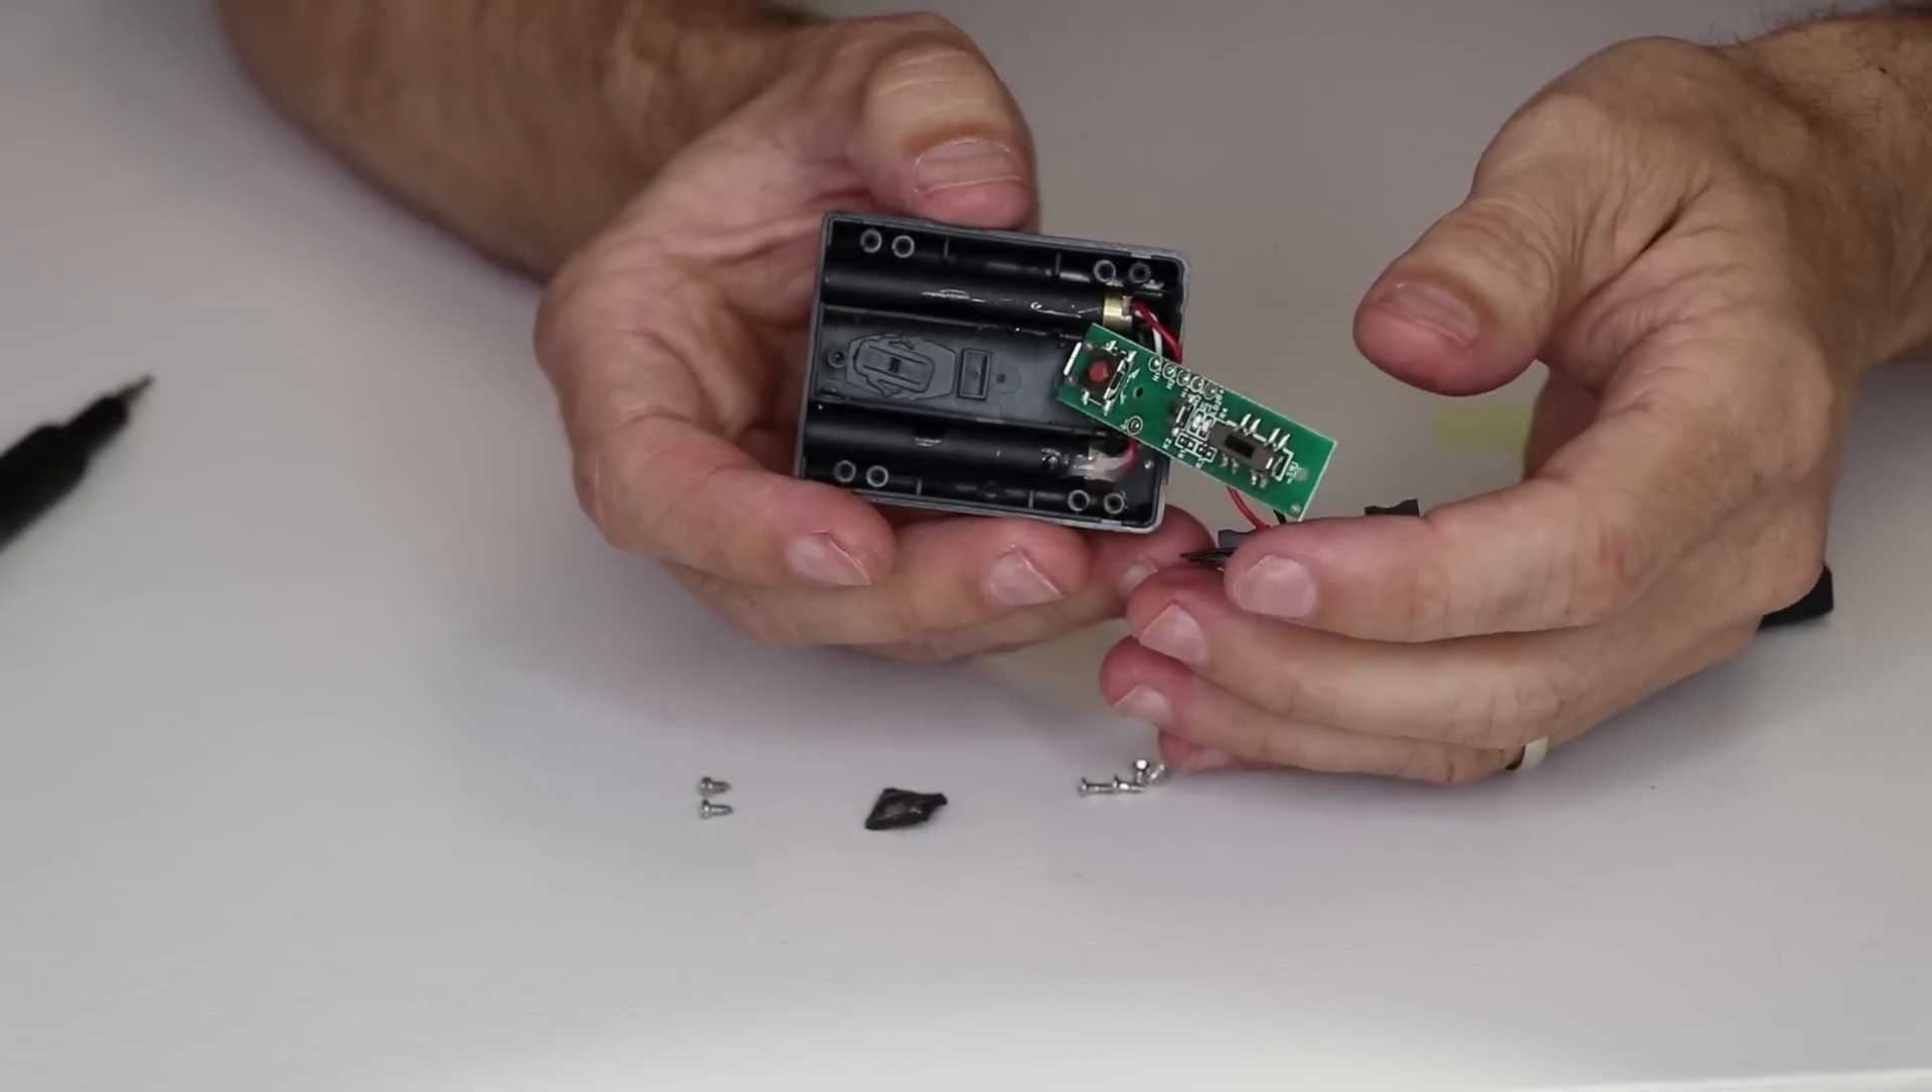And here we have the board removed.